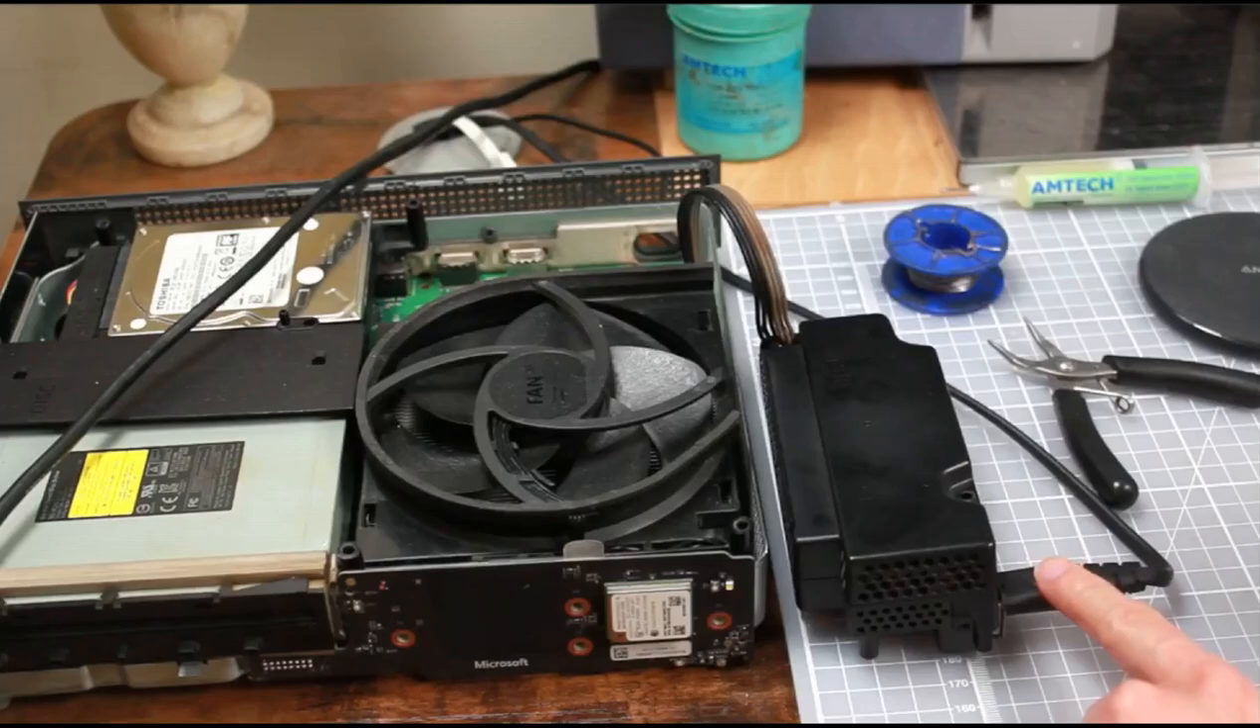You can see I've already opened up the Xbox and taken out the power supply.